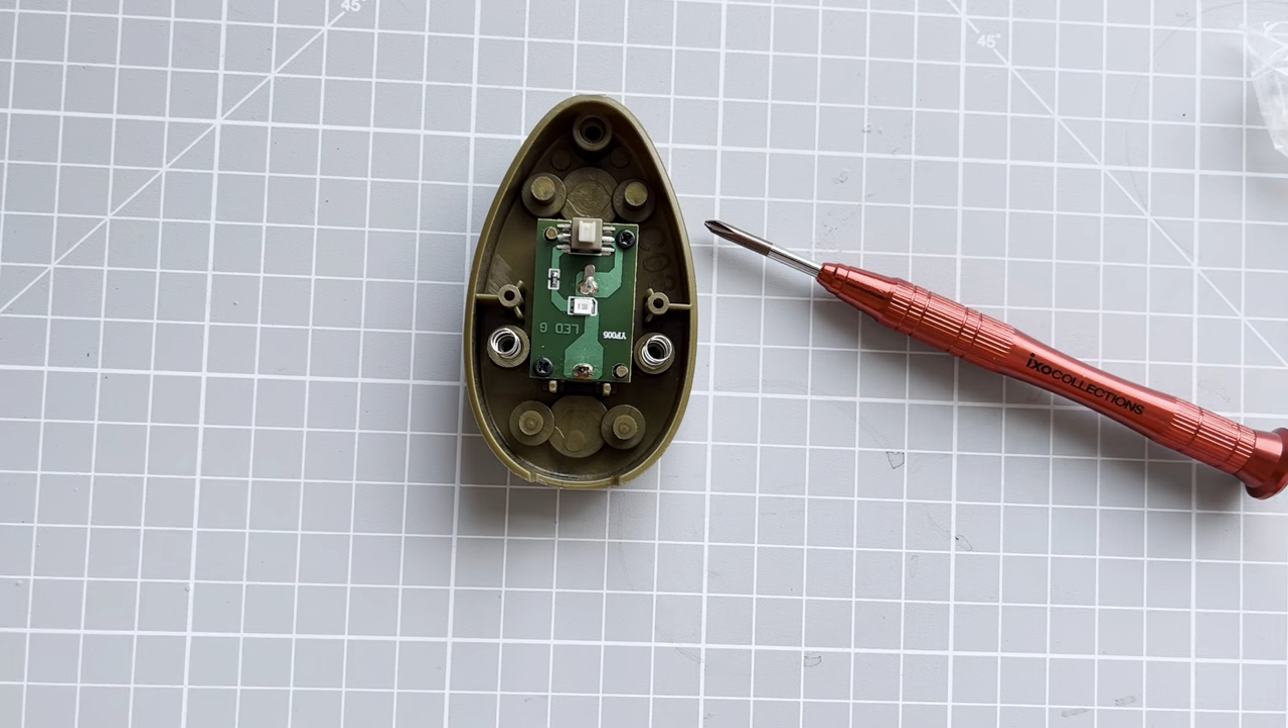So as you can see, we've got the two springs into there.